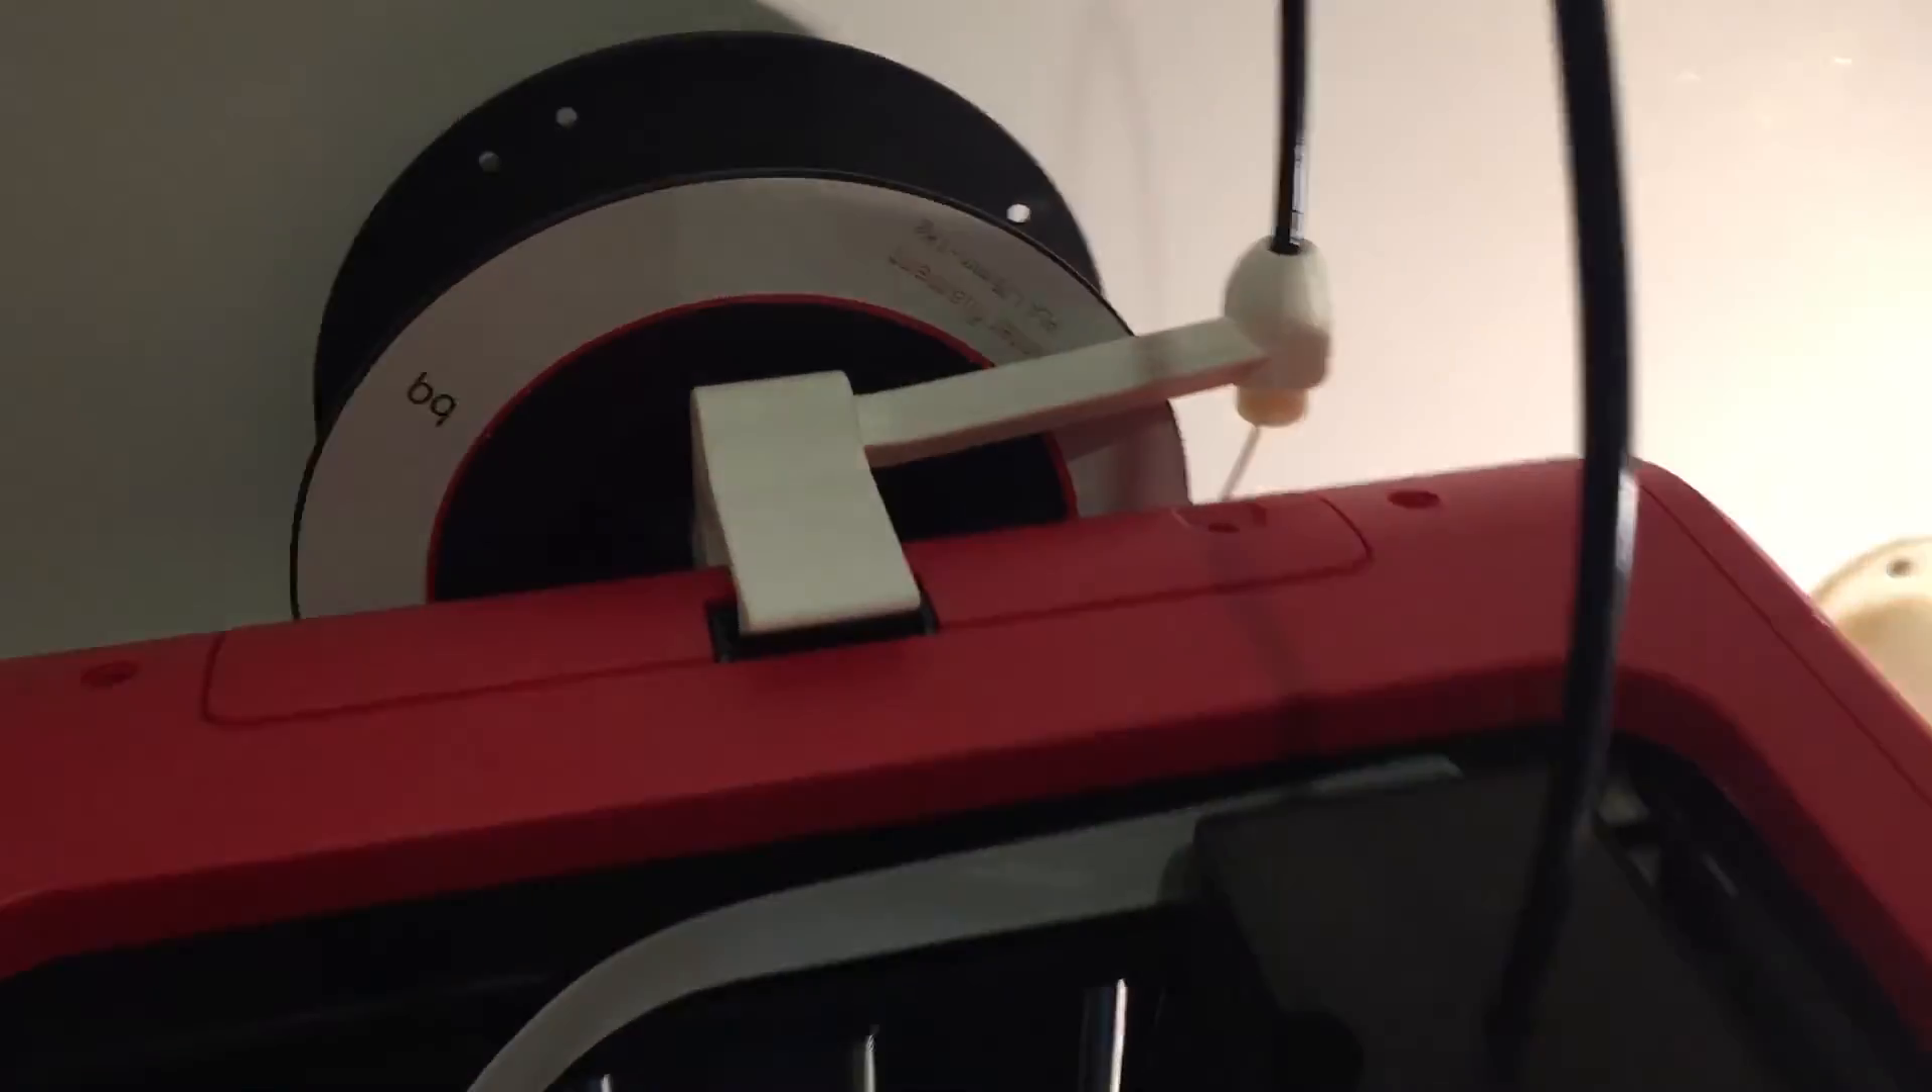And there it is the completed spool holder attached to my flash forge finder.